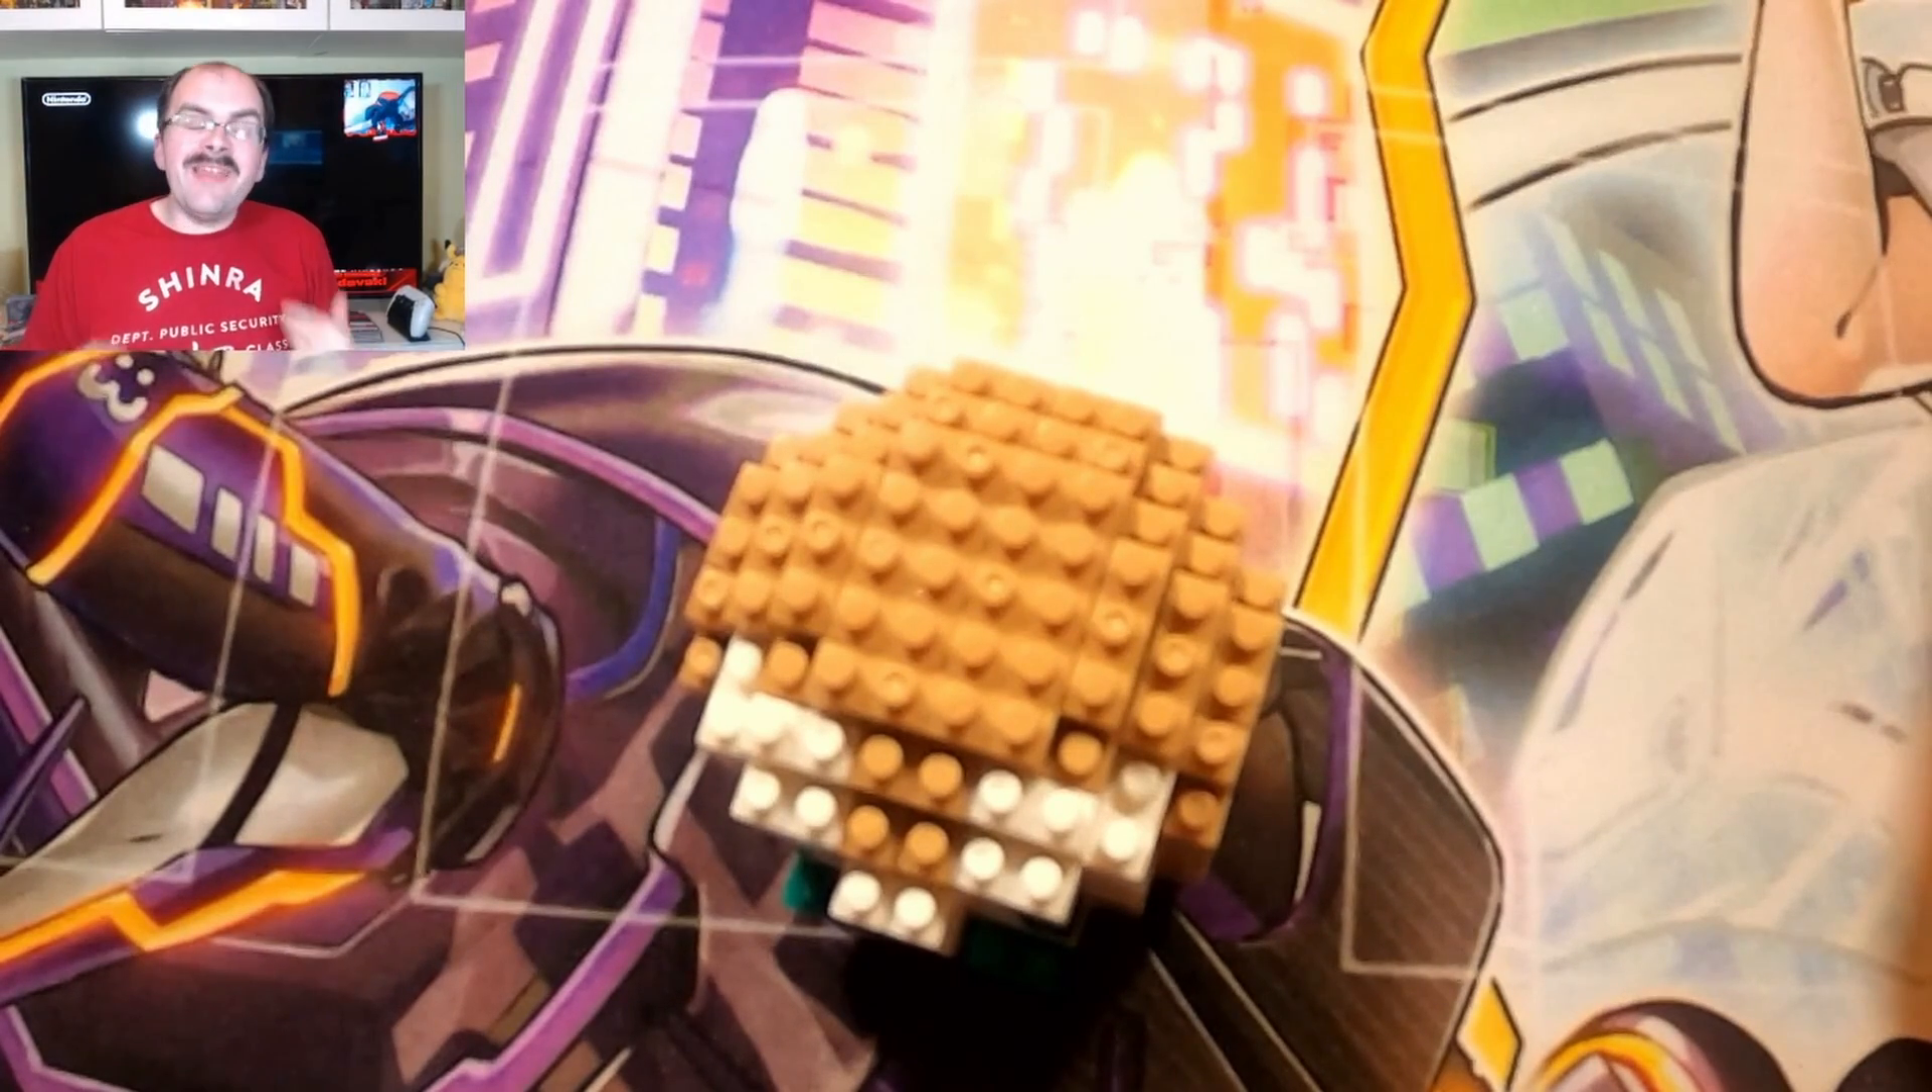Okay so the top of Rowlet's head is complete. Which means step 7 is over and done with.